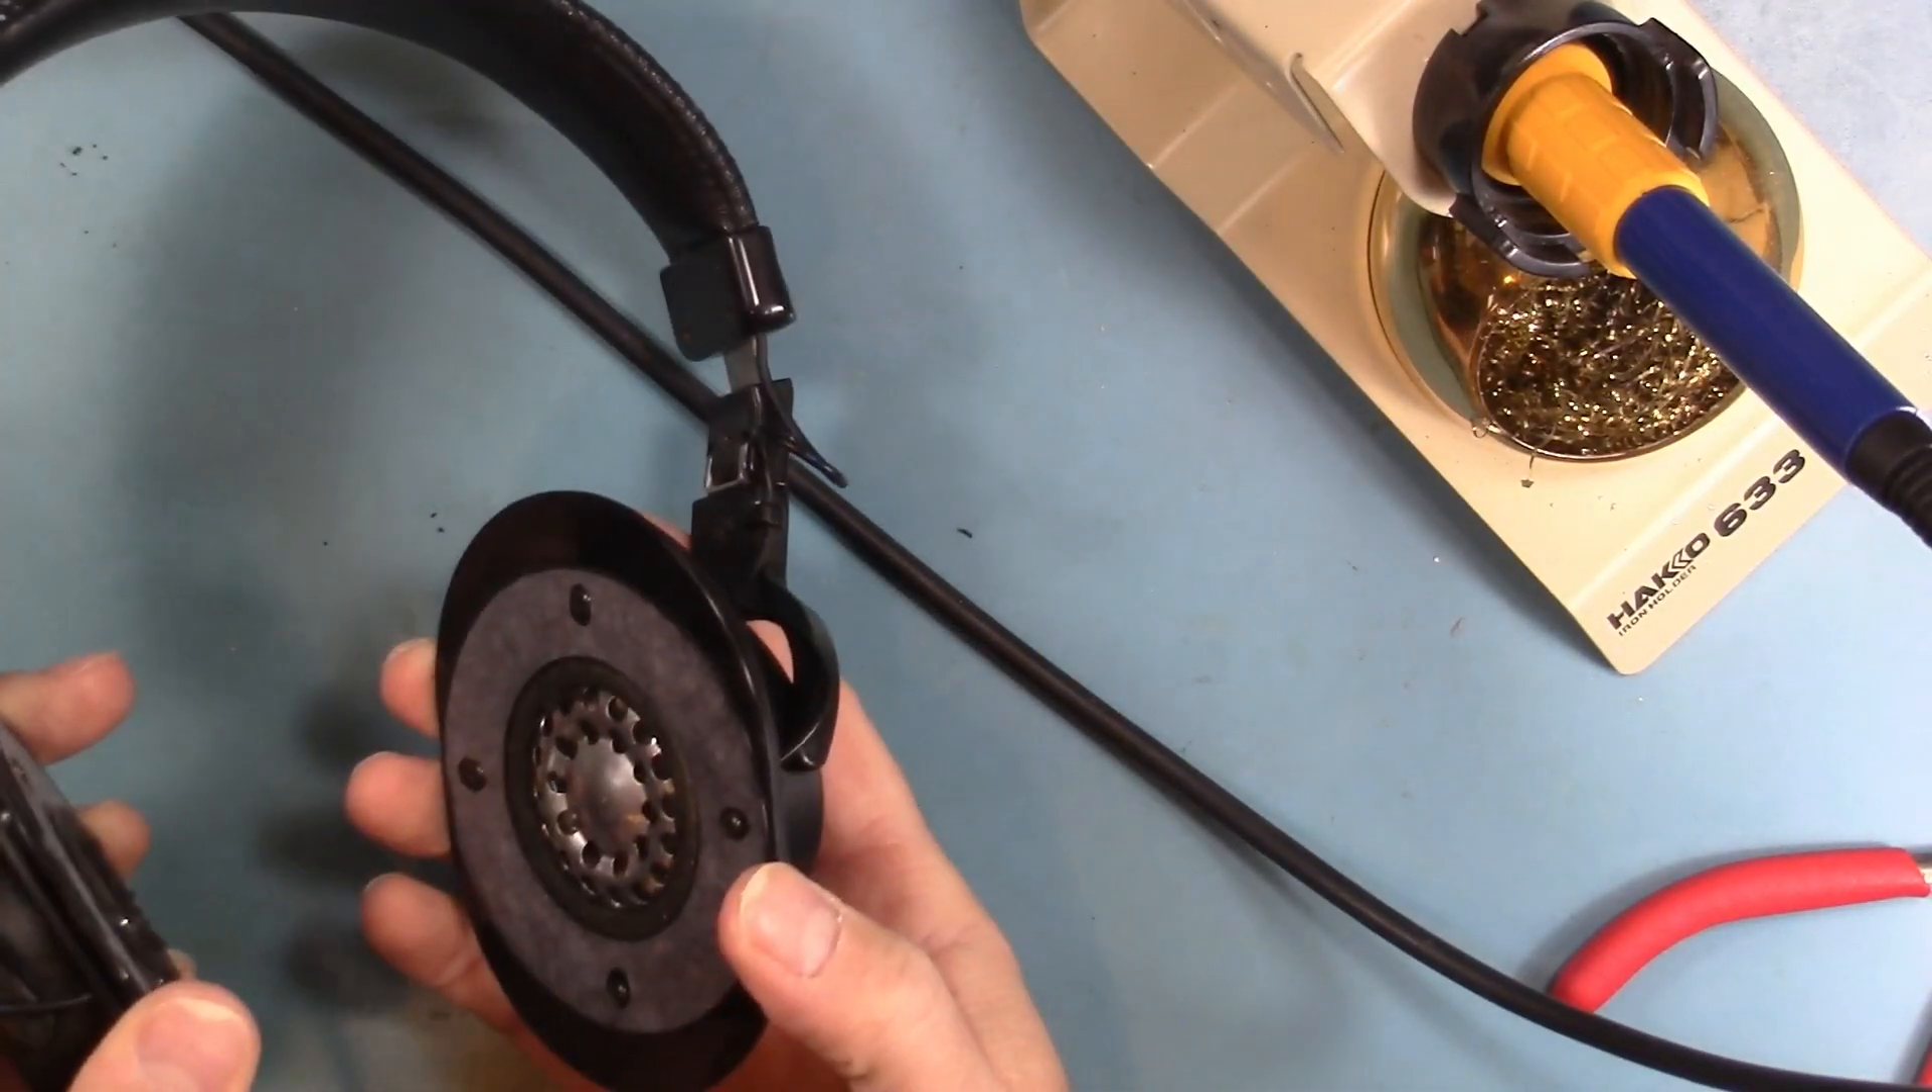I realize i don't have any earpads on this yet.